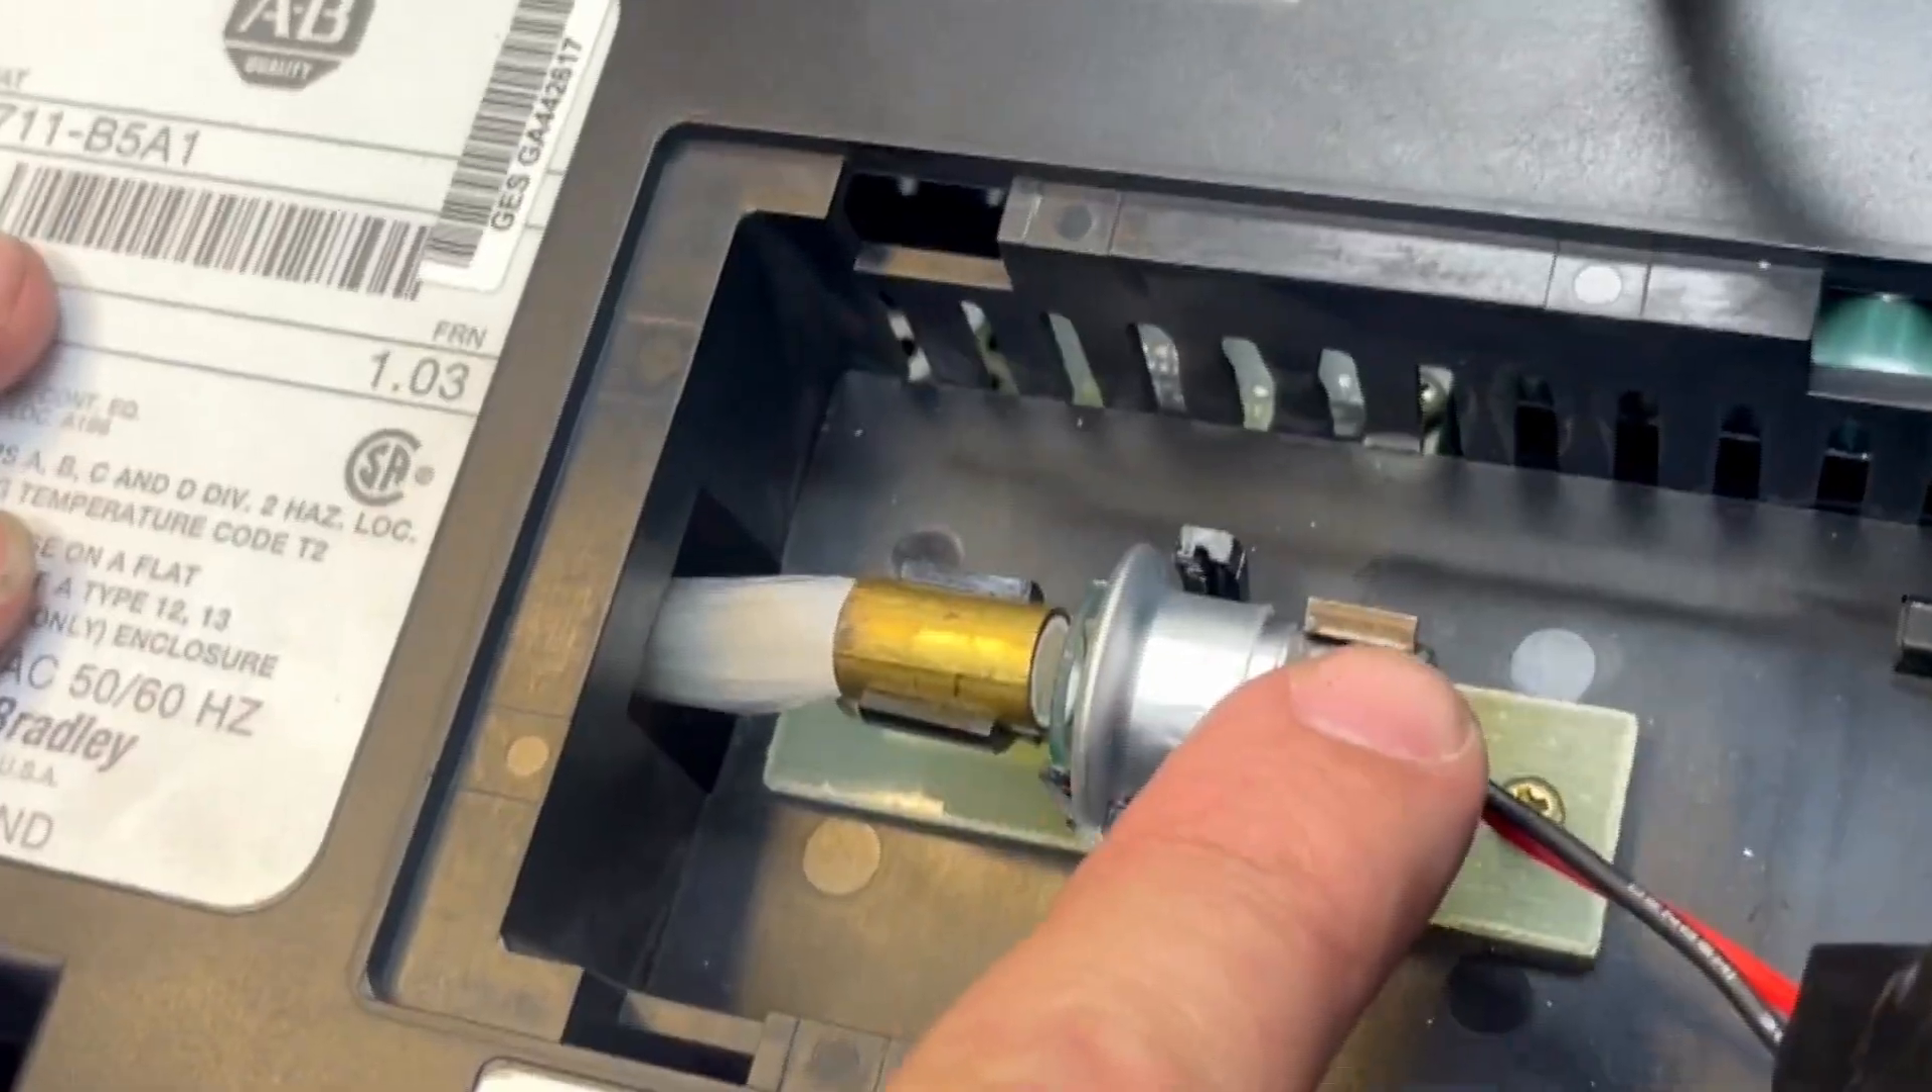Now the lamp and the fiber optic is lined up.